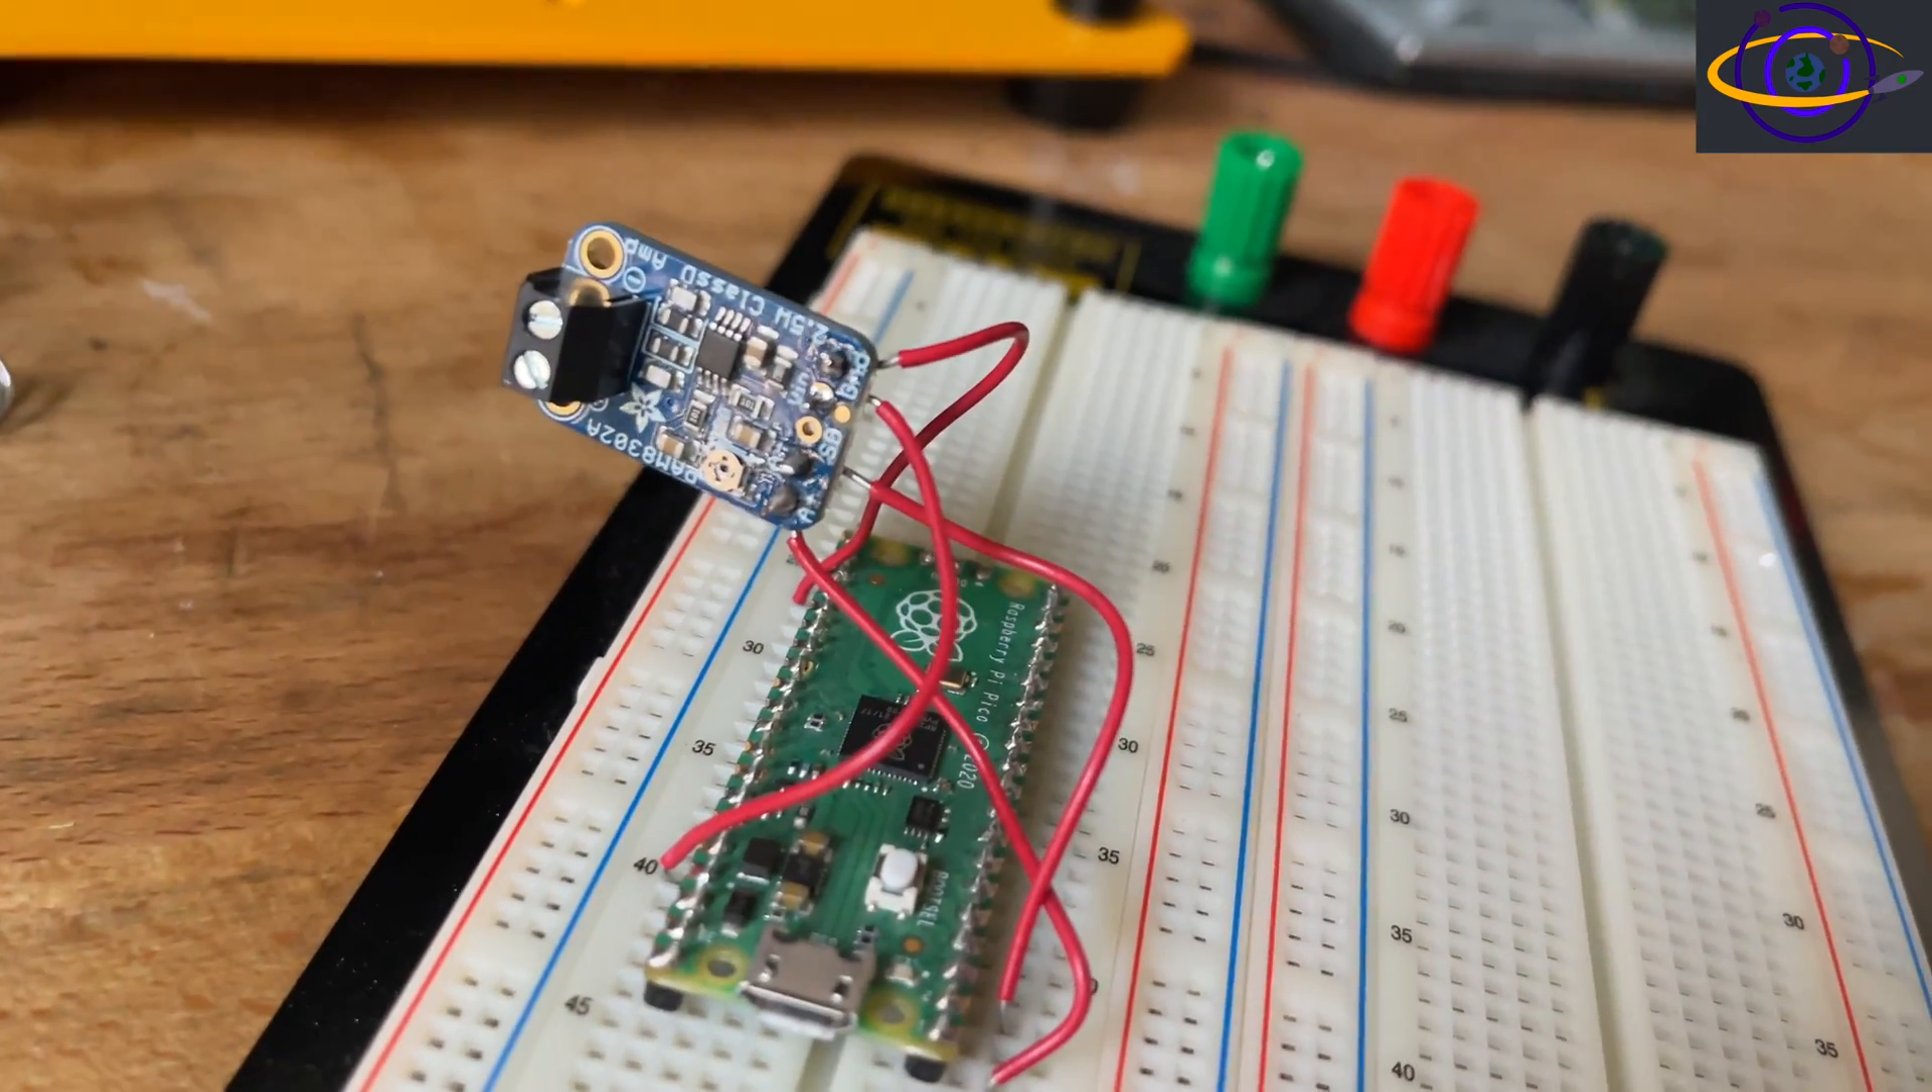Also, the wires that I soldered to the amplifier, I've actually plugged them into the breadboard.